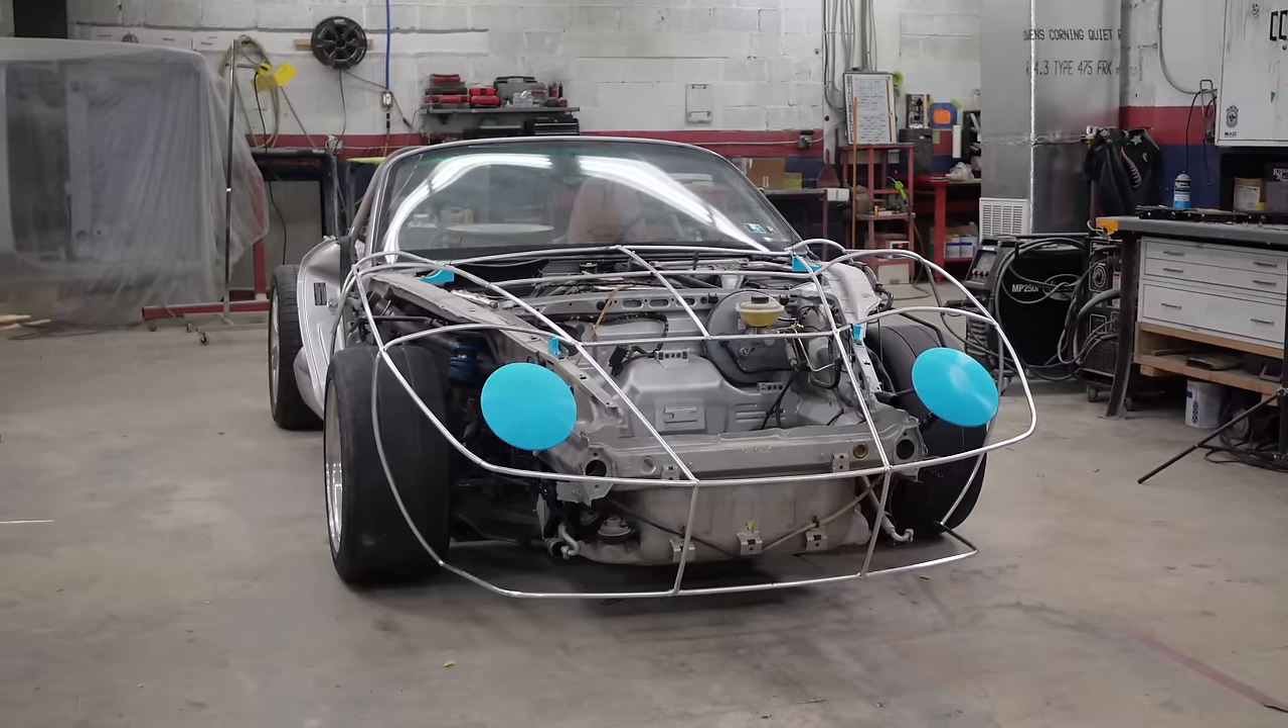No, no. We got our tubing for the front clamshell finished.